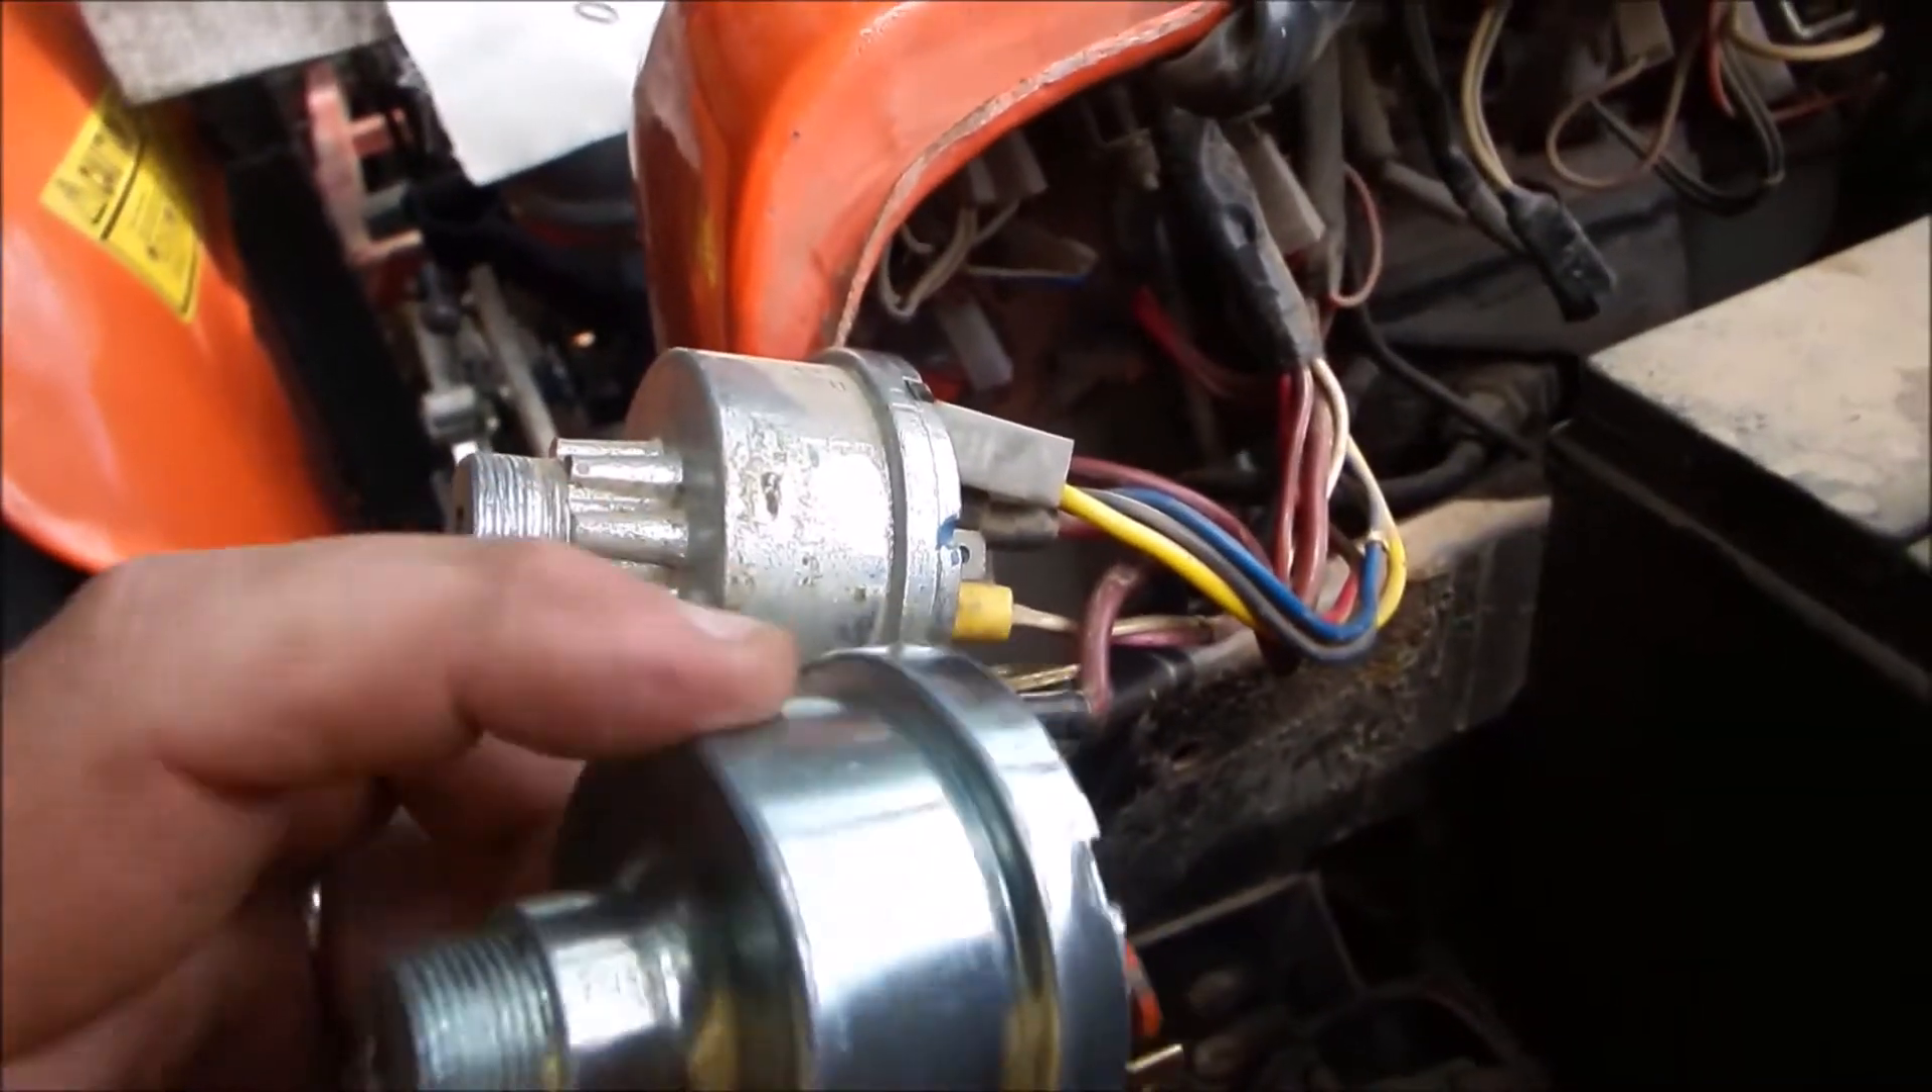All right, I've got the start switch Out.